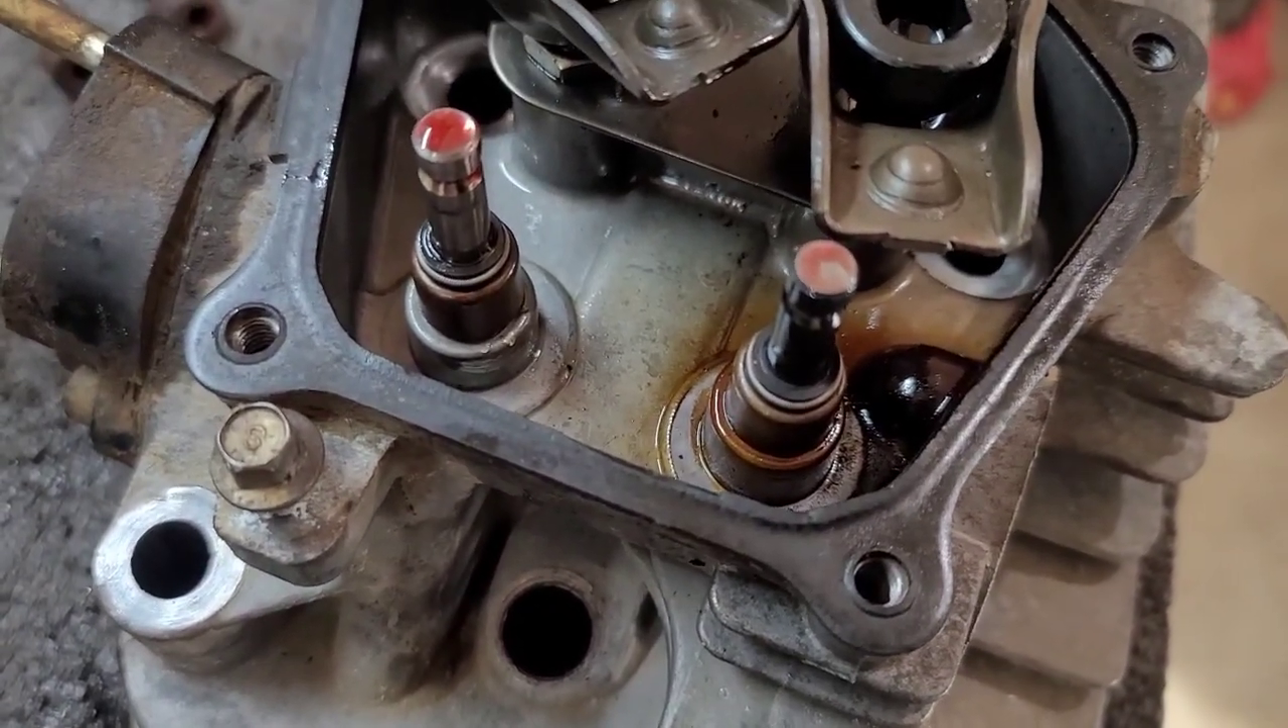As you can see, I have put on a valve stem seal on both the intake and the exhaust where there was not one on the exhaust before.